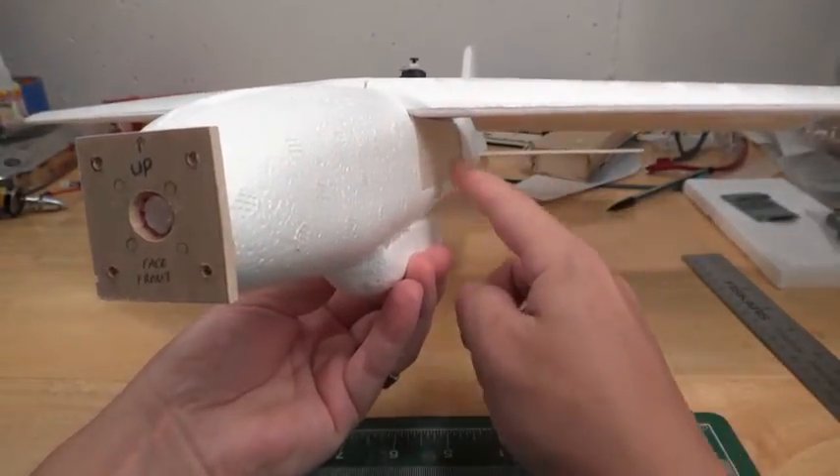One of the big changes you'll probably notice is the wing is on top sitting with the fuselage.